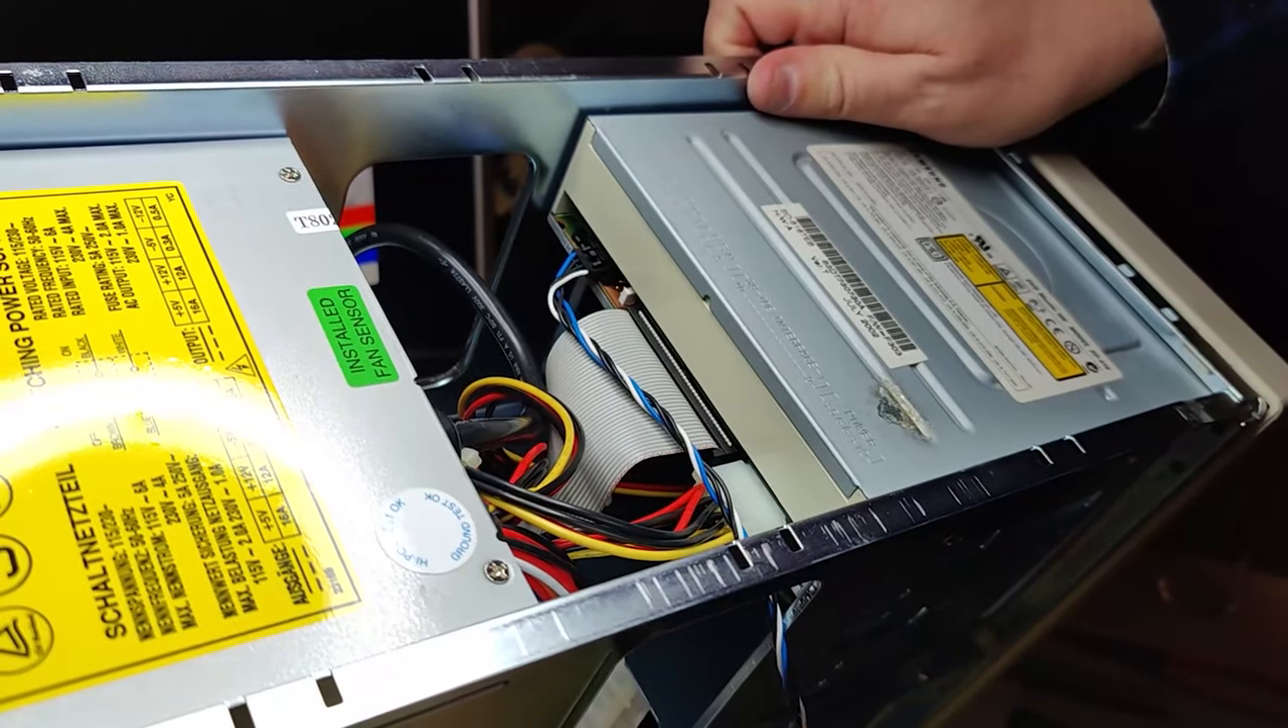Now the DVD player is installed.